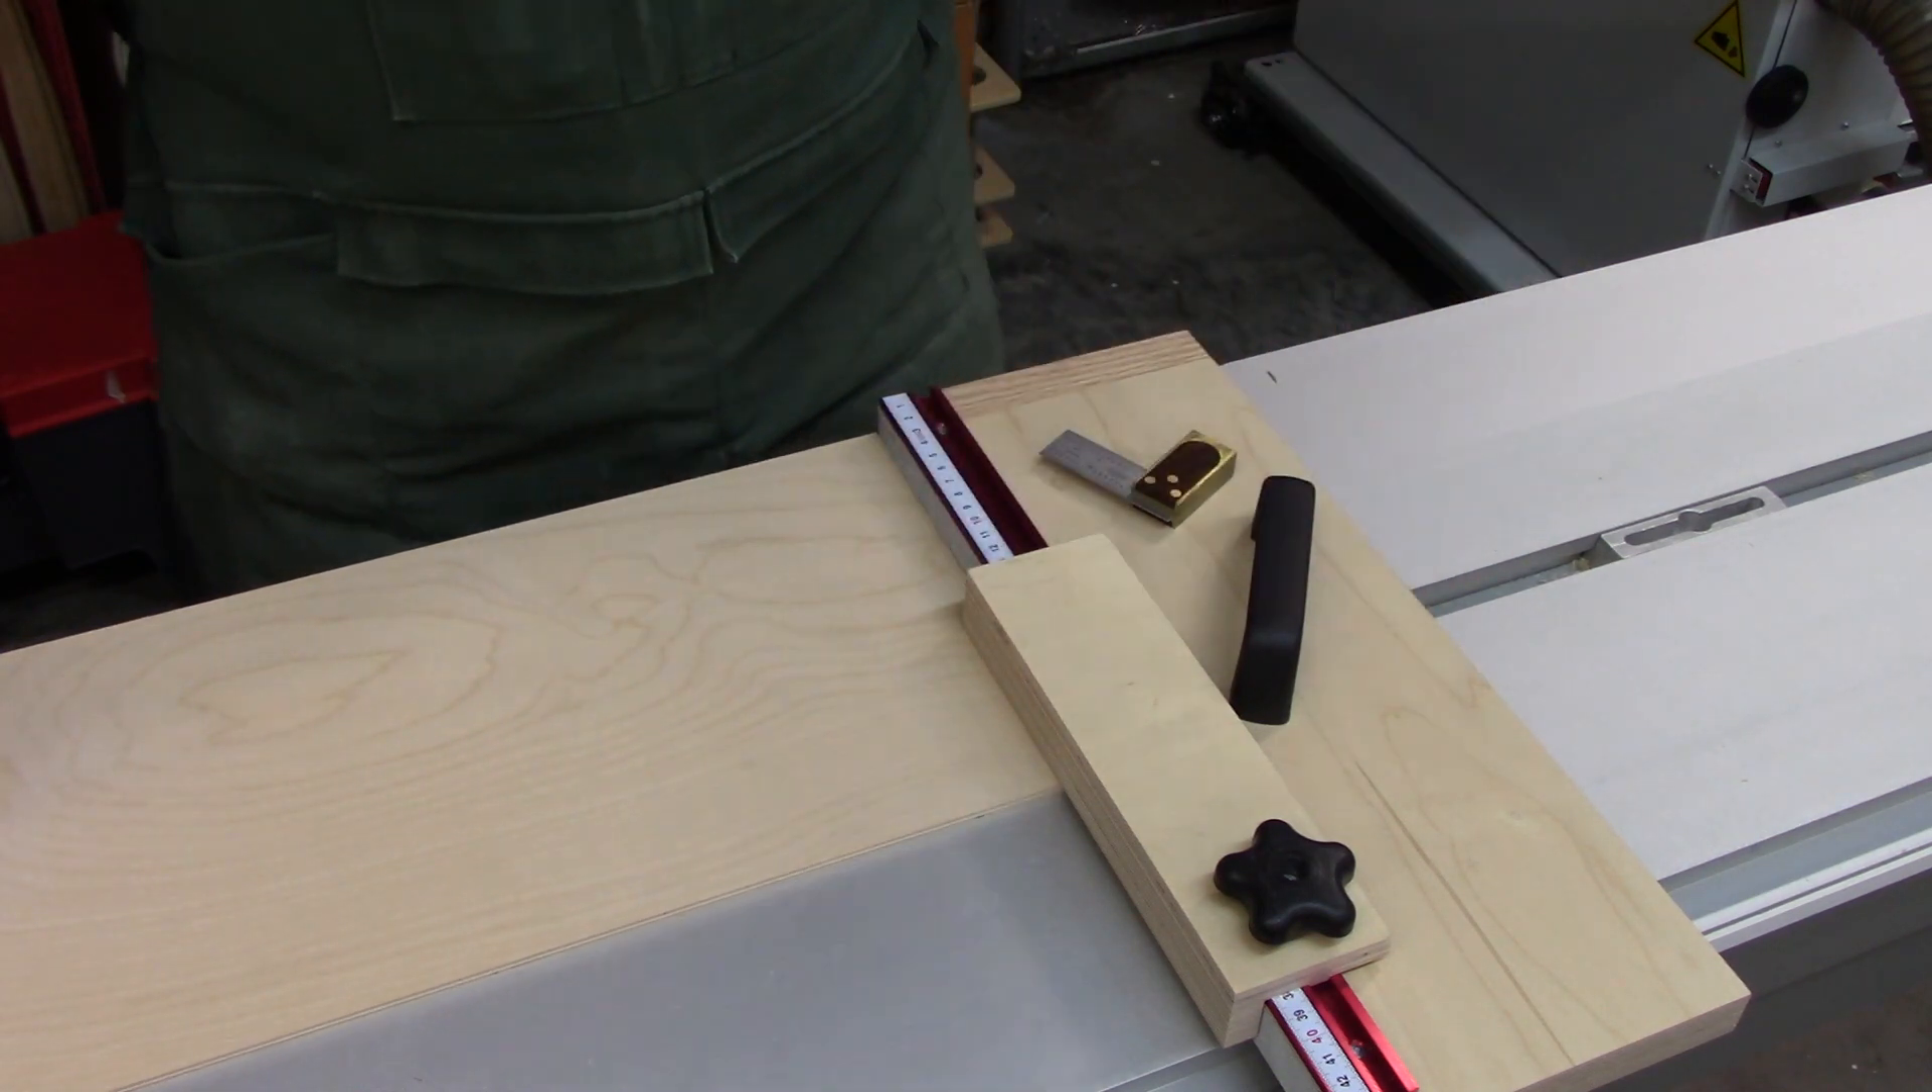Um, so I've got the, the sled portion of this jig assembled.